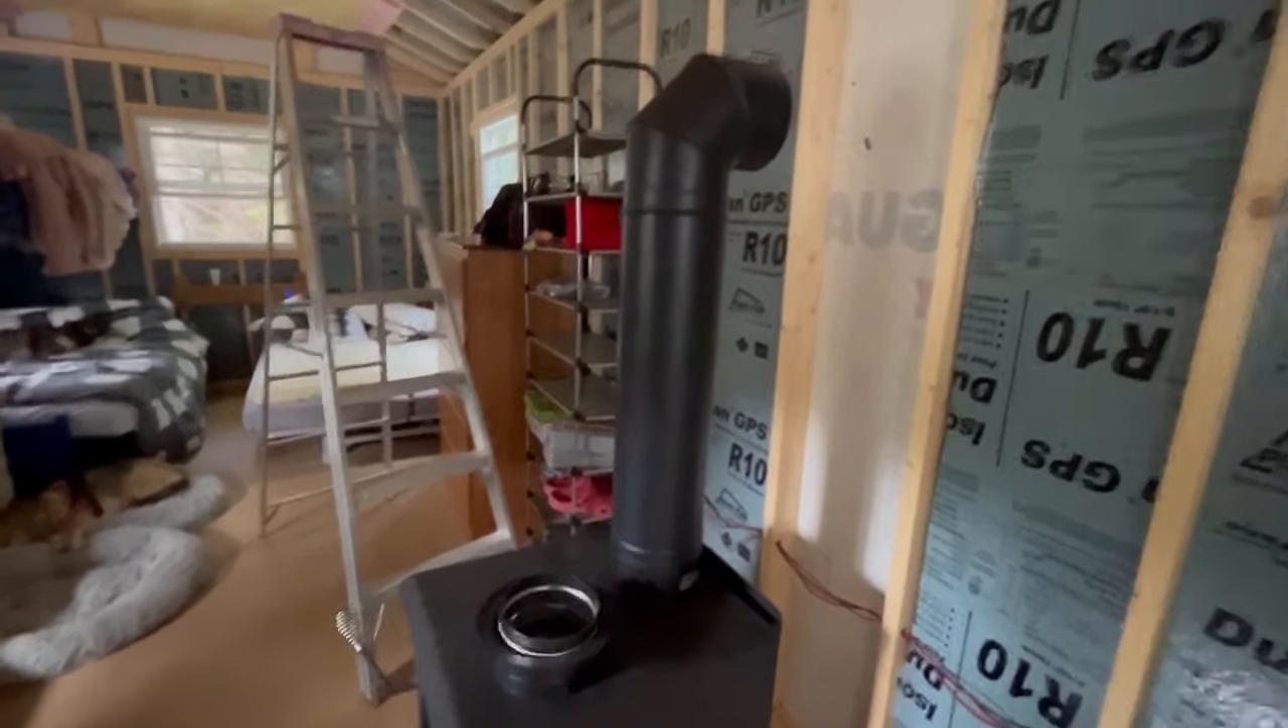I've put the stove pipe on. I've put the extending piece, which is this guy right here.